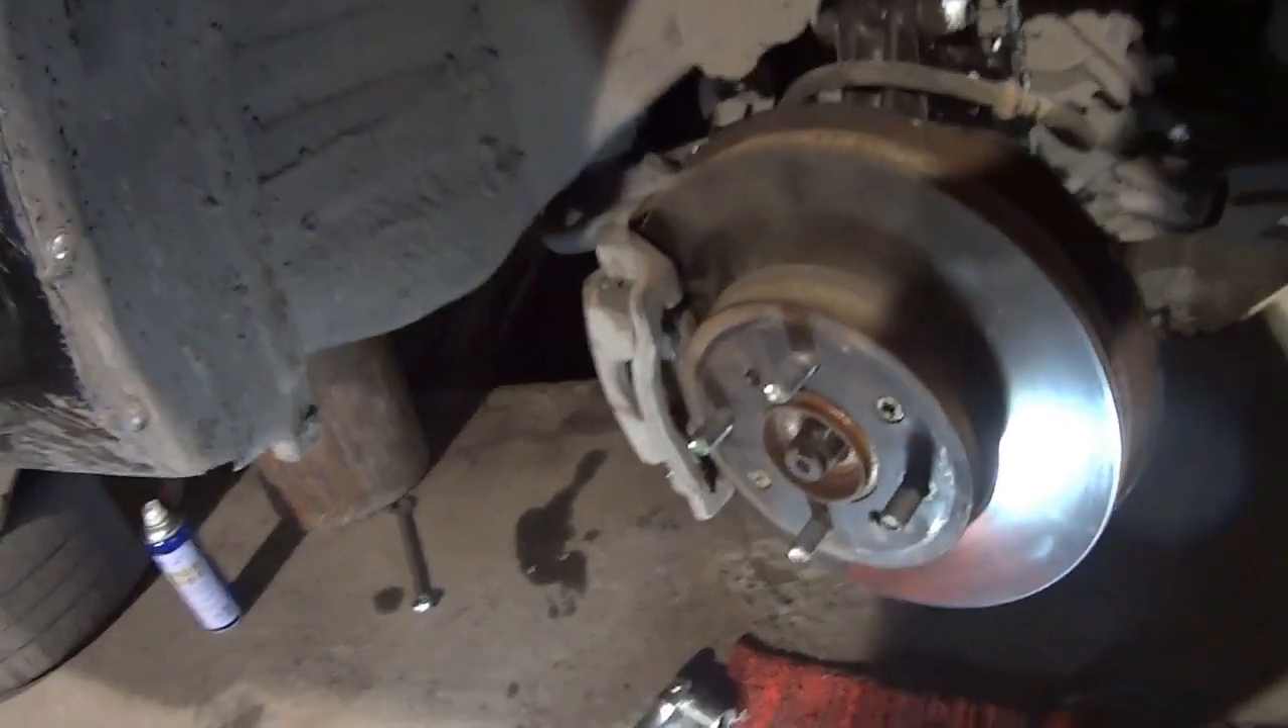Все закручено Осталось Прикрутить Вот эту Вот эту Центральную Гайку Большую.